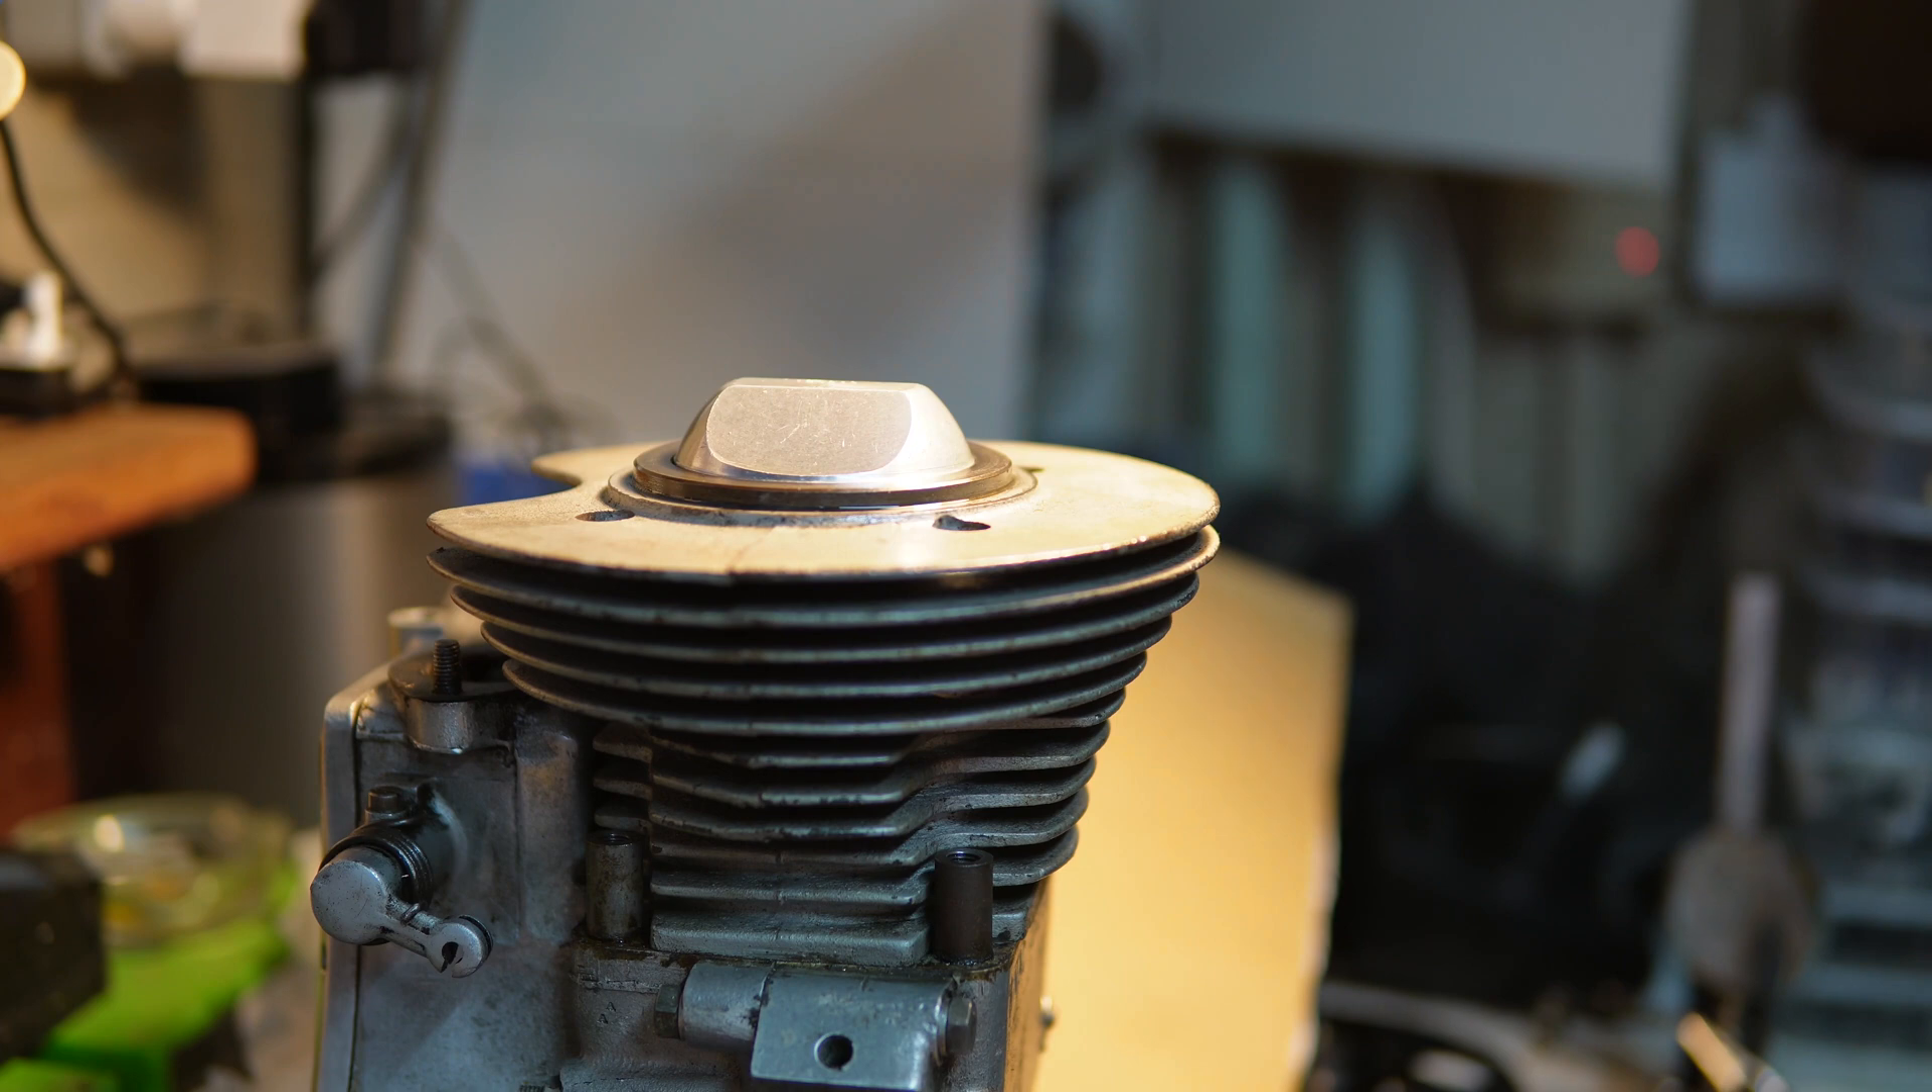As you can see the dome of the piston extends a long way above the top and I suspect I'm going to have to put a spacer under the bottom of the barrel here.